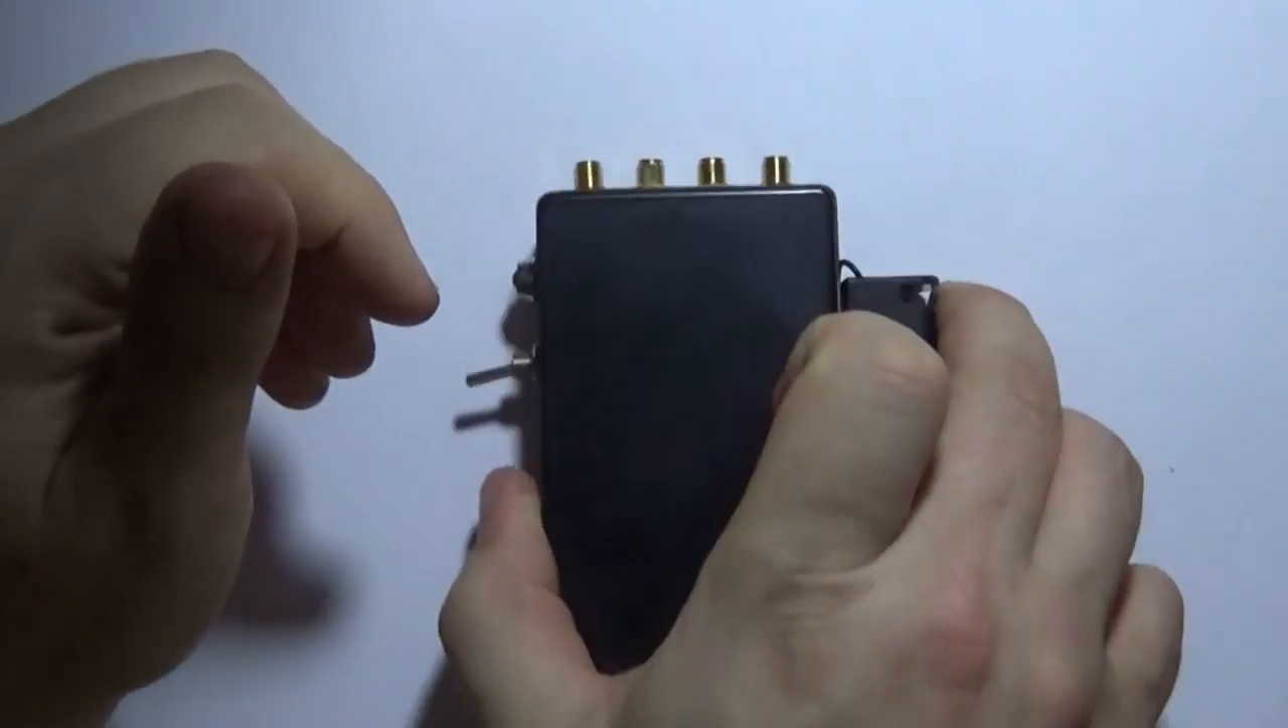But as you can see it's not completely finished yet because we don't have any antennas.